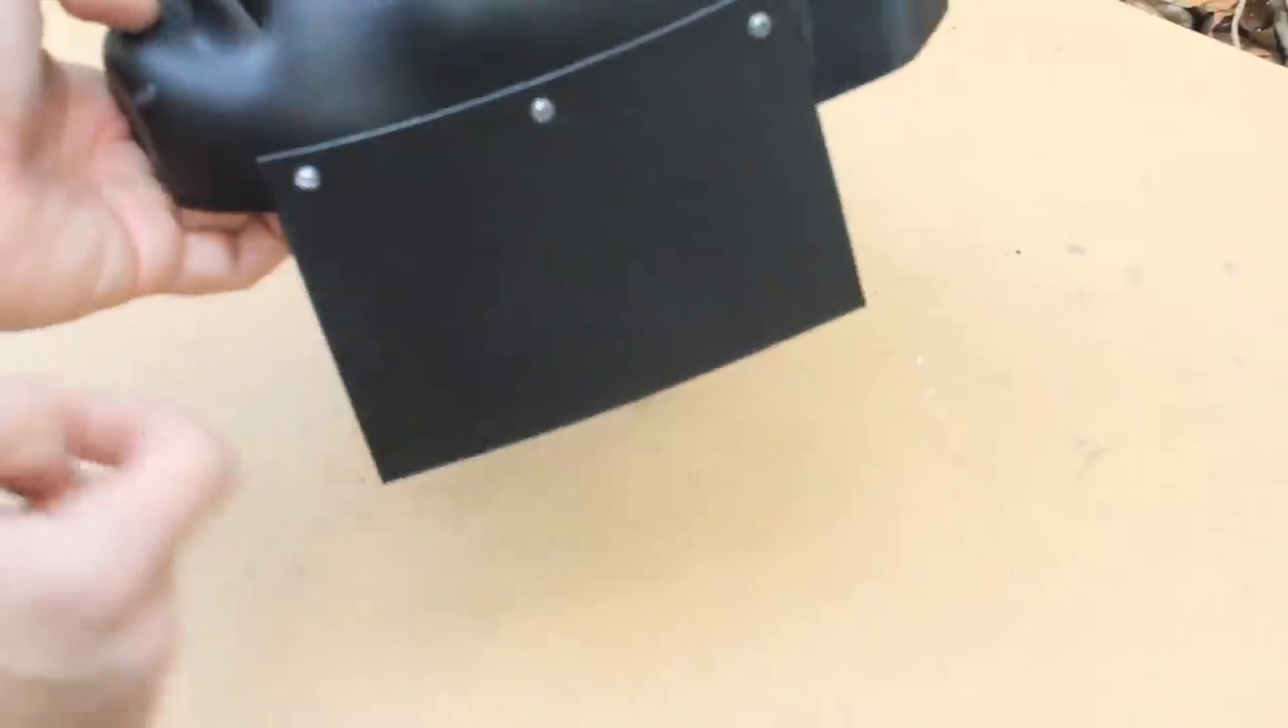So I've just bolted a piece of plastic to the side to extend the side.